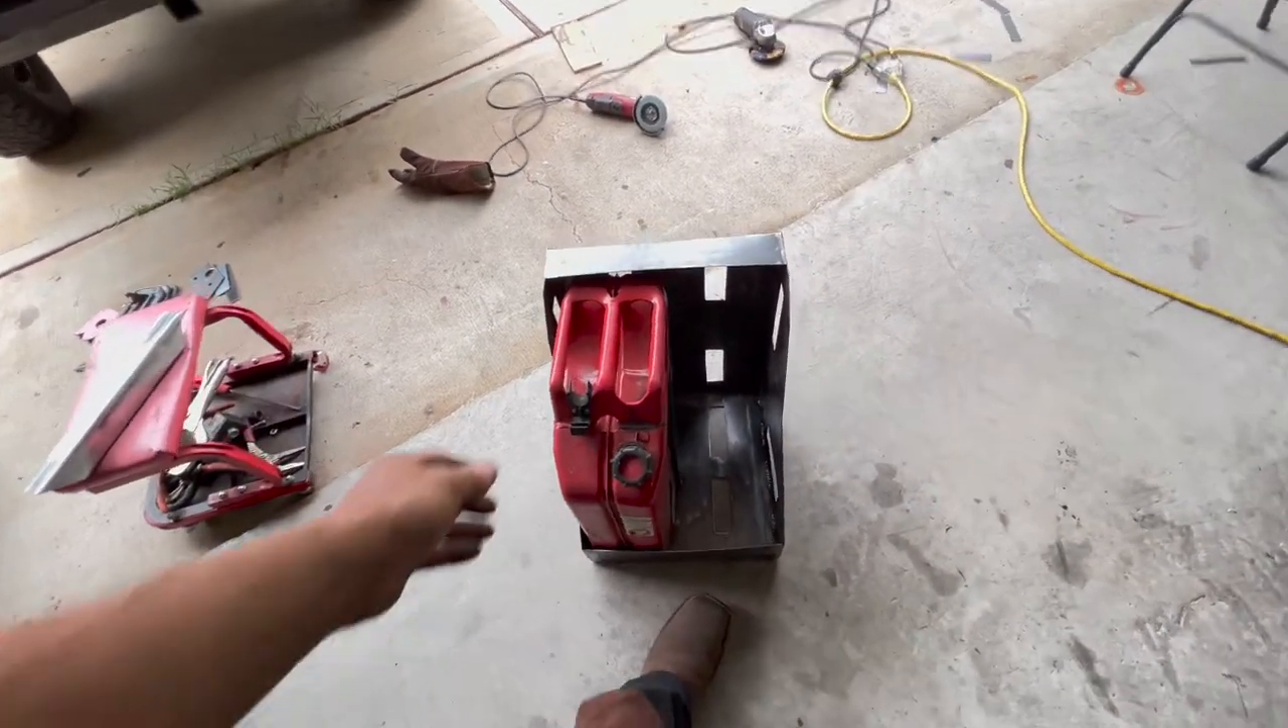Fuel containers fit in there nicely so lots of room.